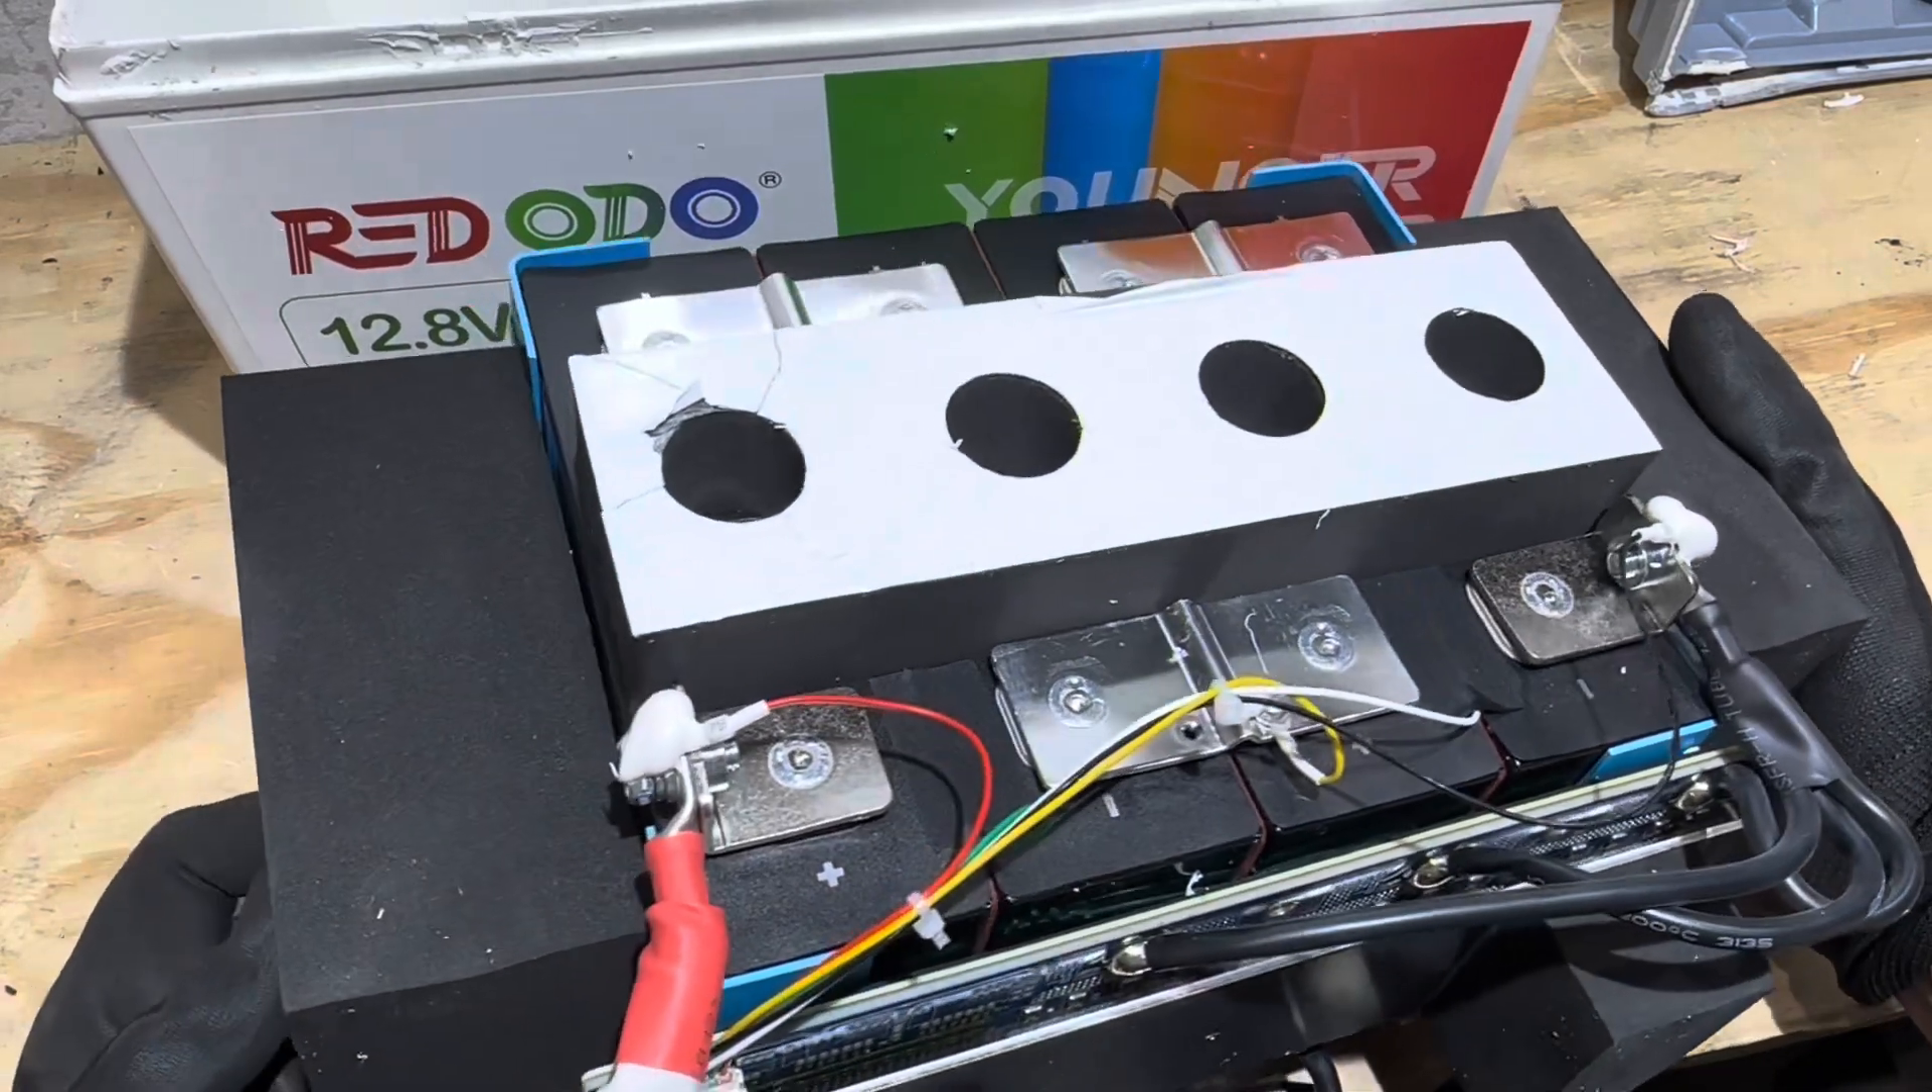Here is the cell pack out of its case.